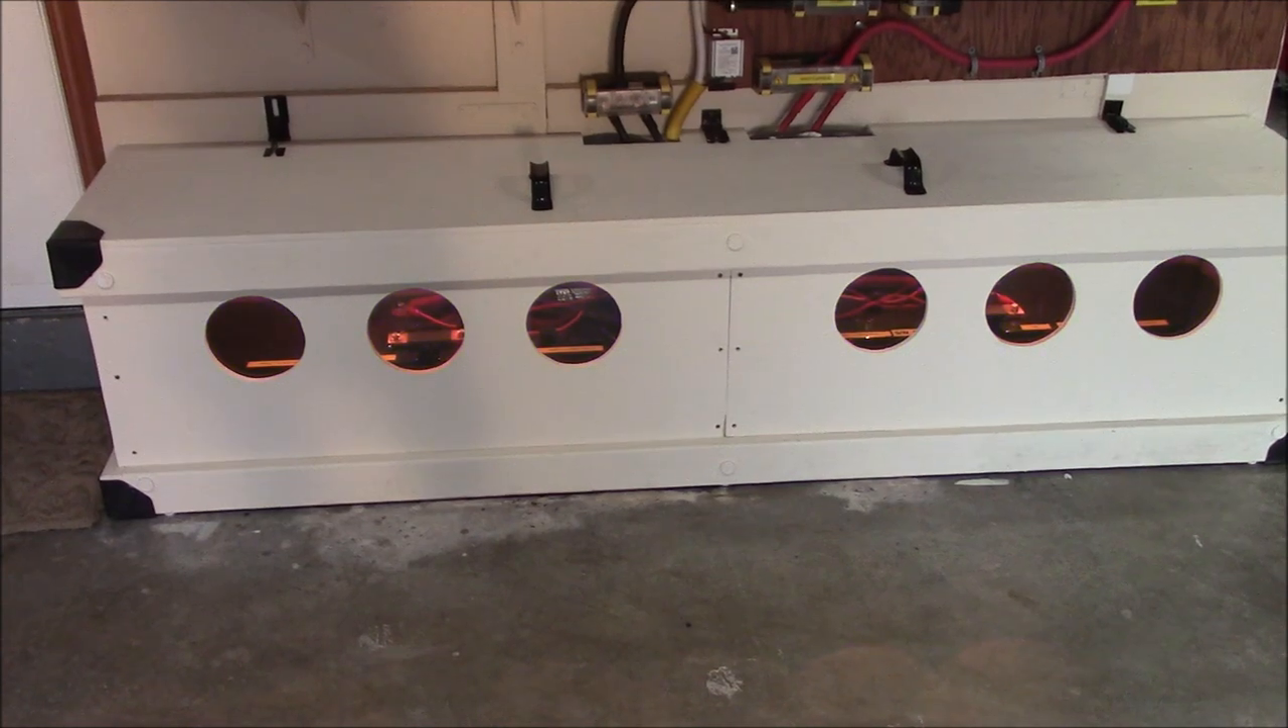Alright everything's clean on the inside and I got the enclosure covering the batteries back in place.